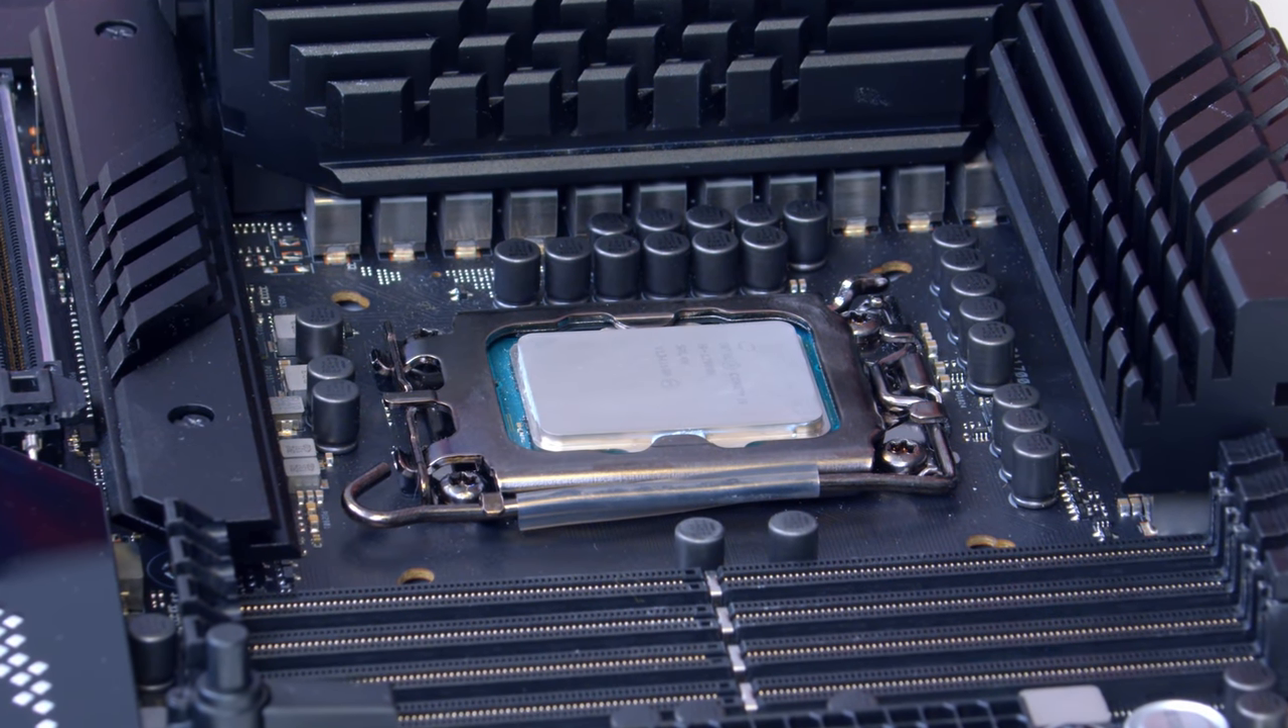The cpu is a larger design than previous so that's definitely something to keep in mind but it fits nice and easily and i quite like this socket design actually.